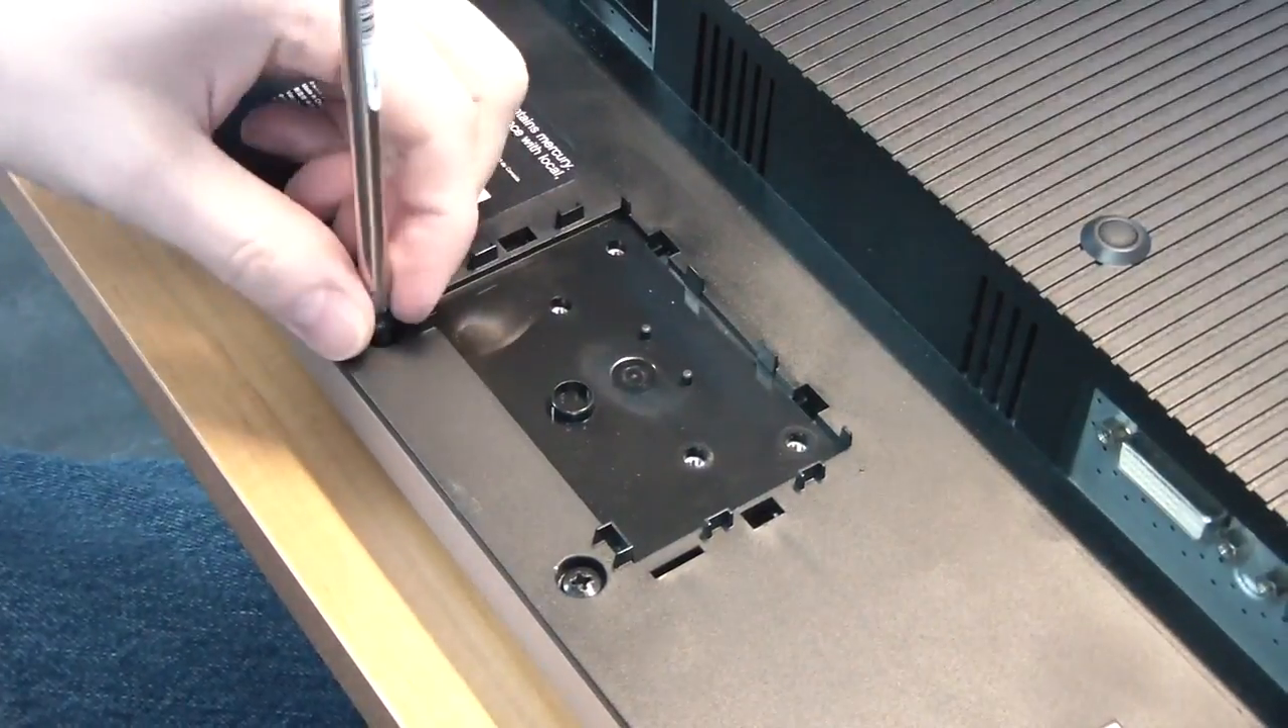It turns out there are two more screws to remove behind the stand.